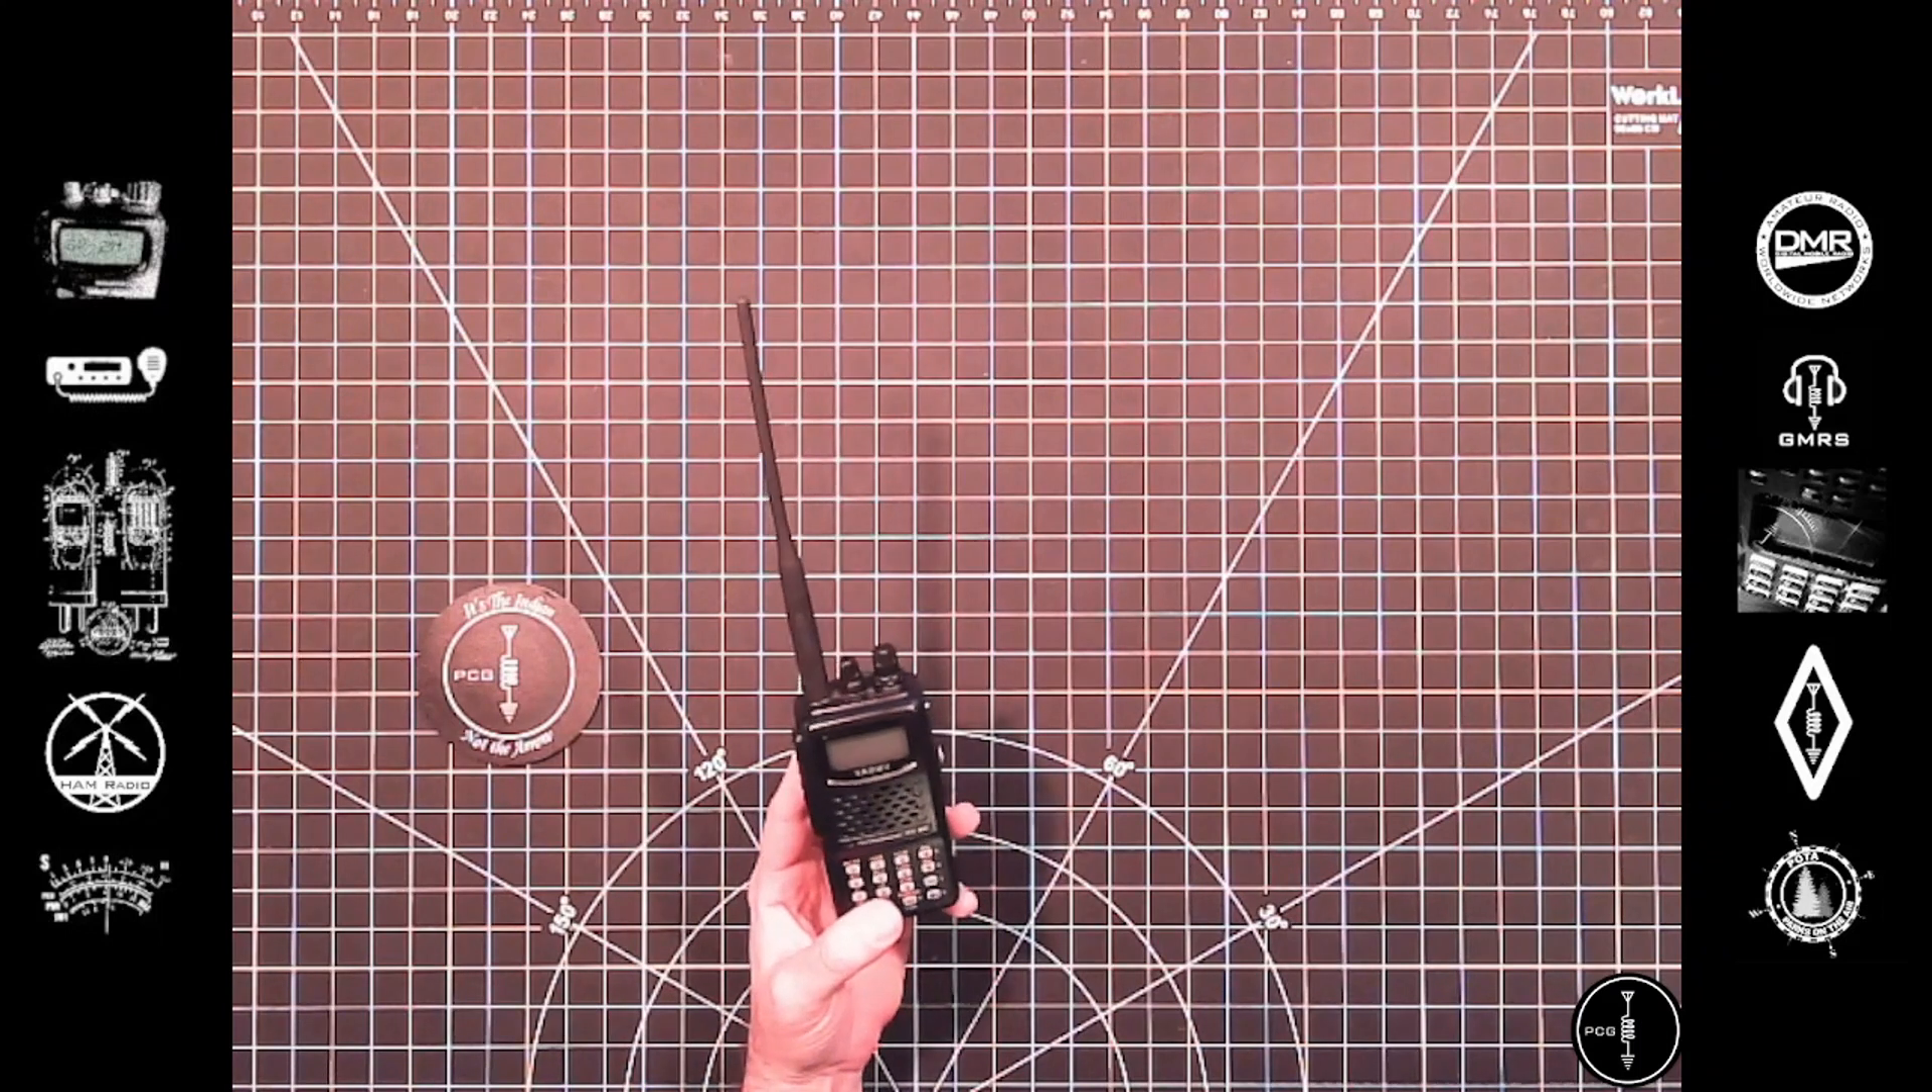I have the radio put back together.